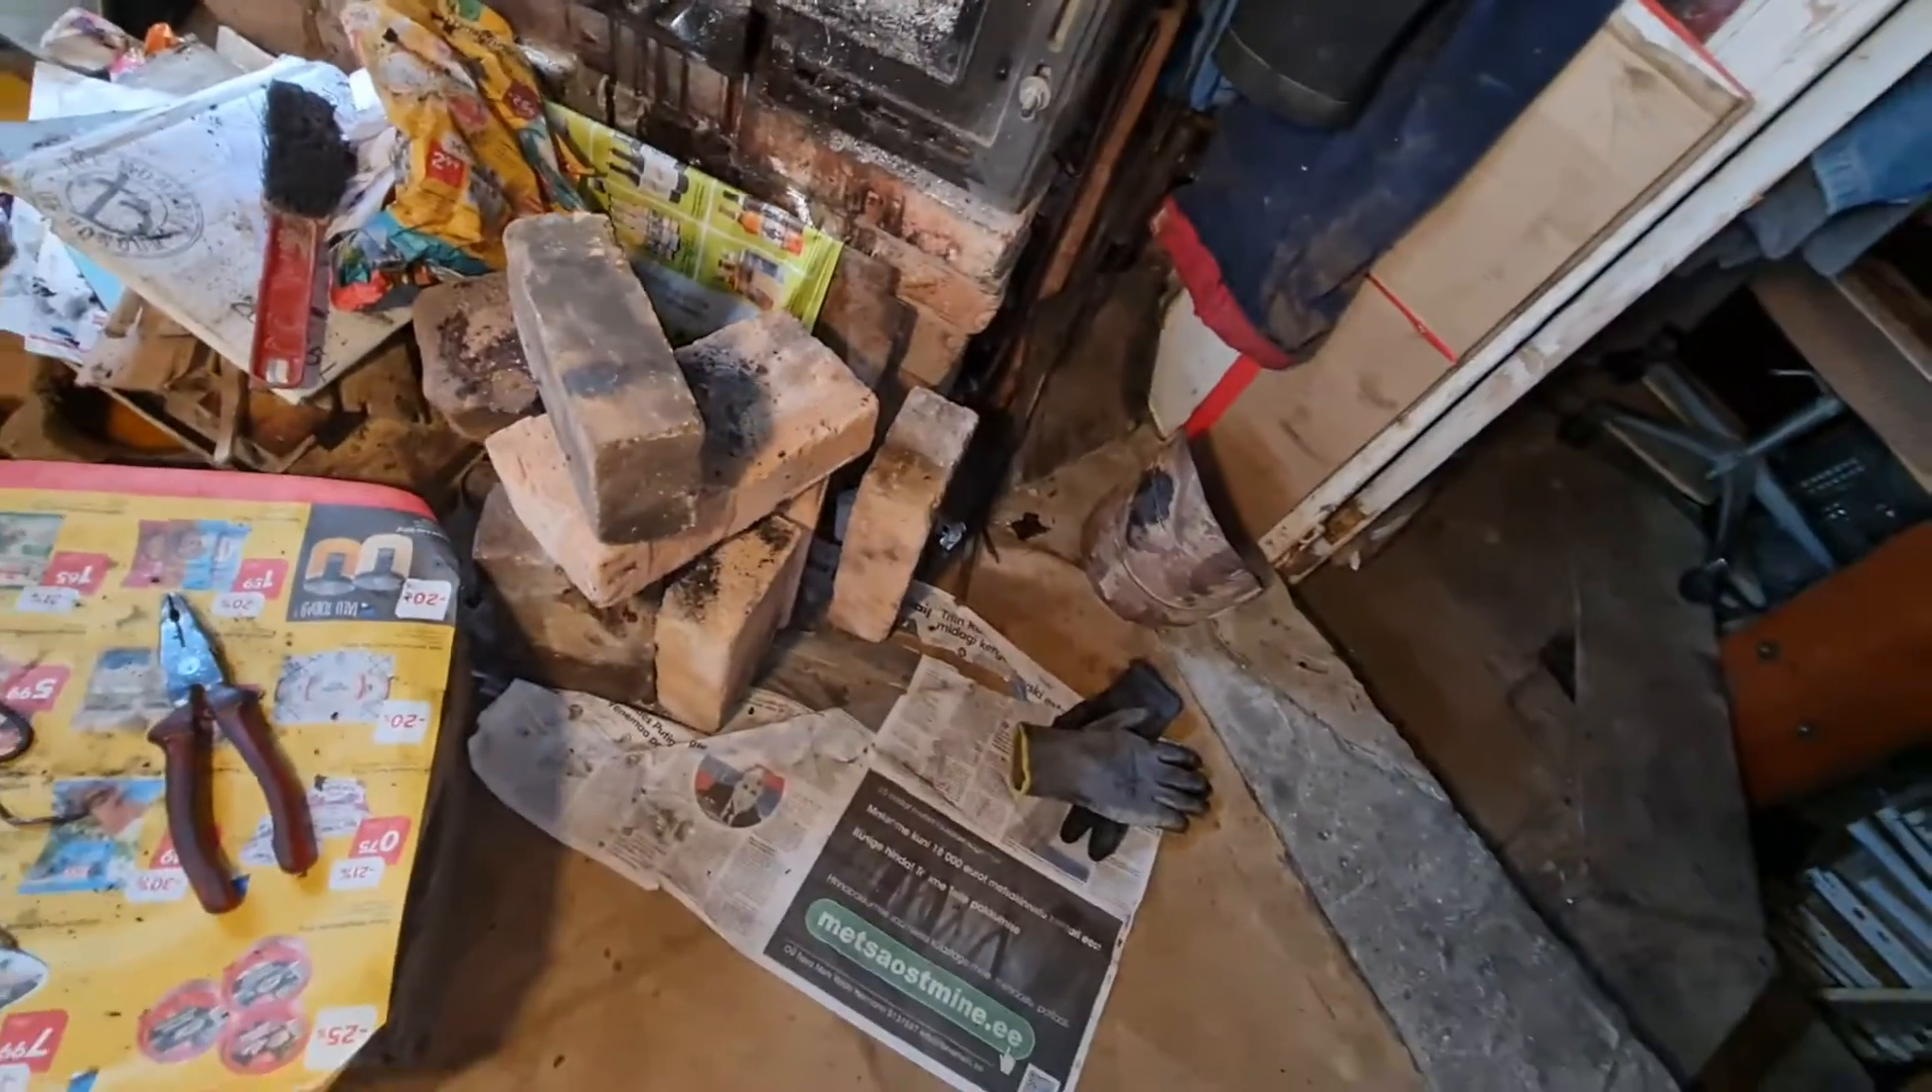И теперь остаётся мне только заложить вот эти все кирпичи.